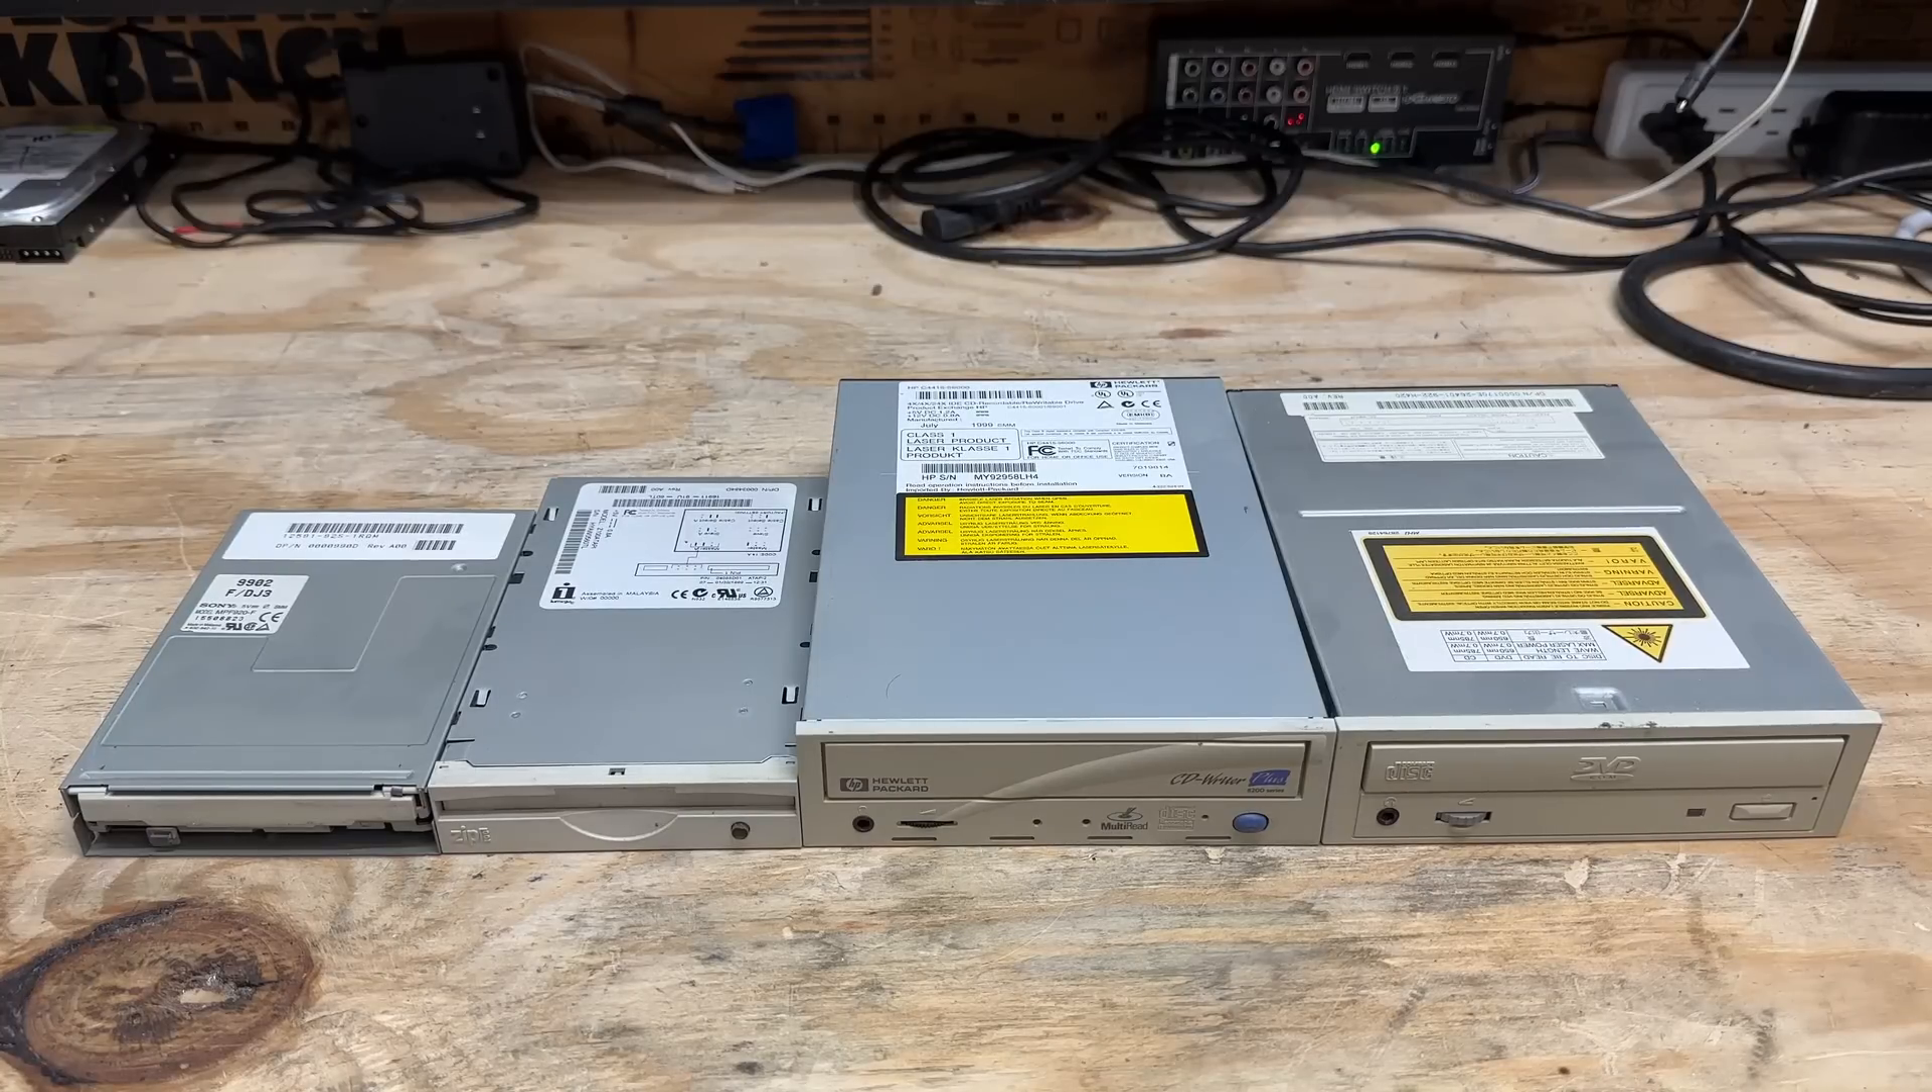All right, got all the drives liberated from their cages and laid before us.